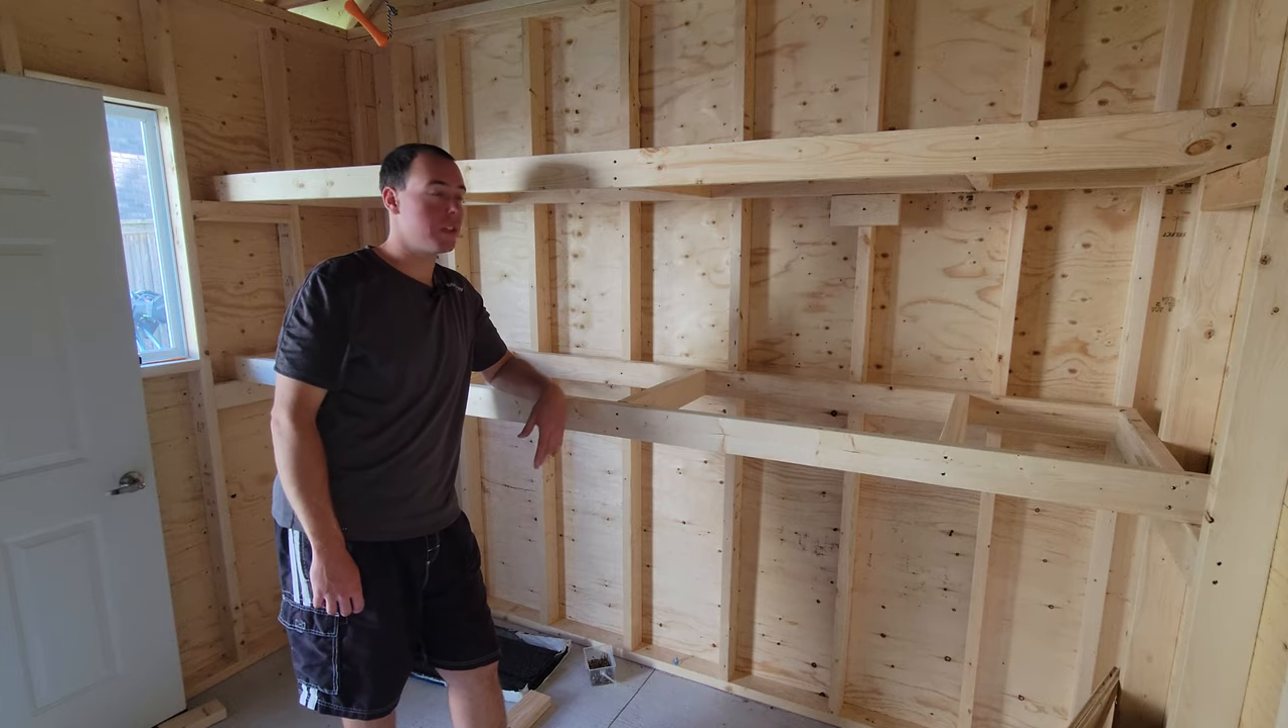There's our shelves the last thing to do is just throw down the plywood on top screw it down and we're ready for some storage.